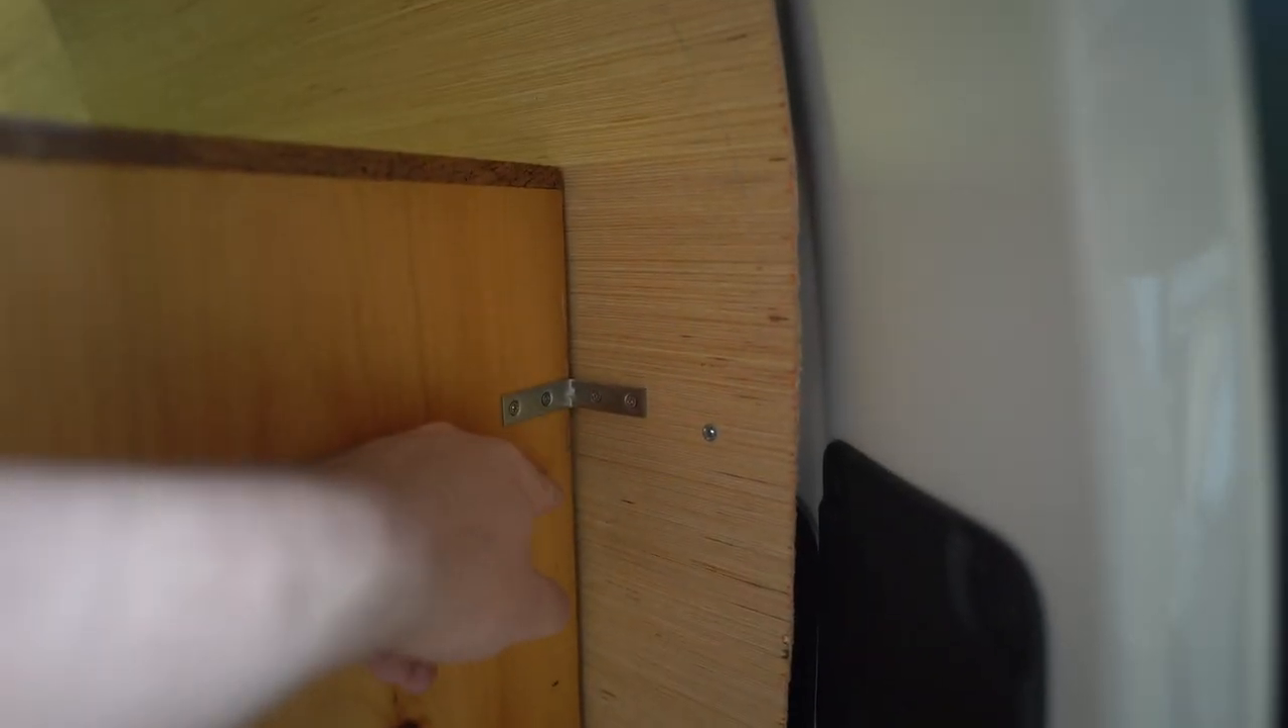We've got a little L brackets there holding everything in back here.